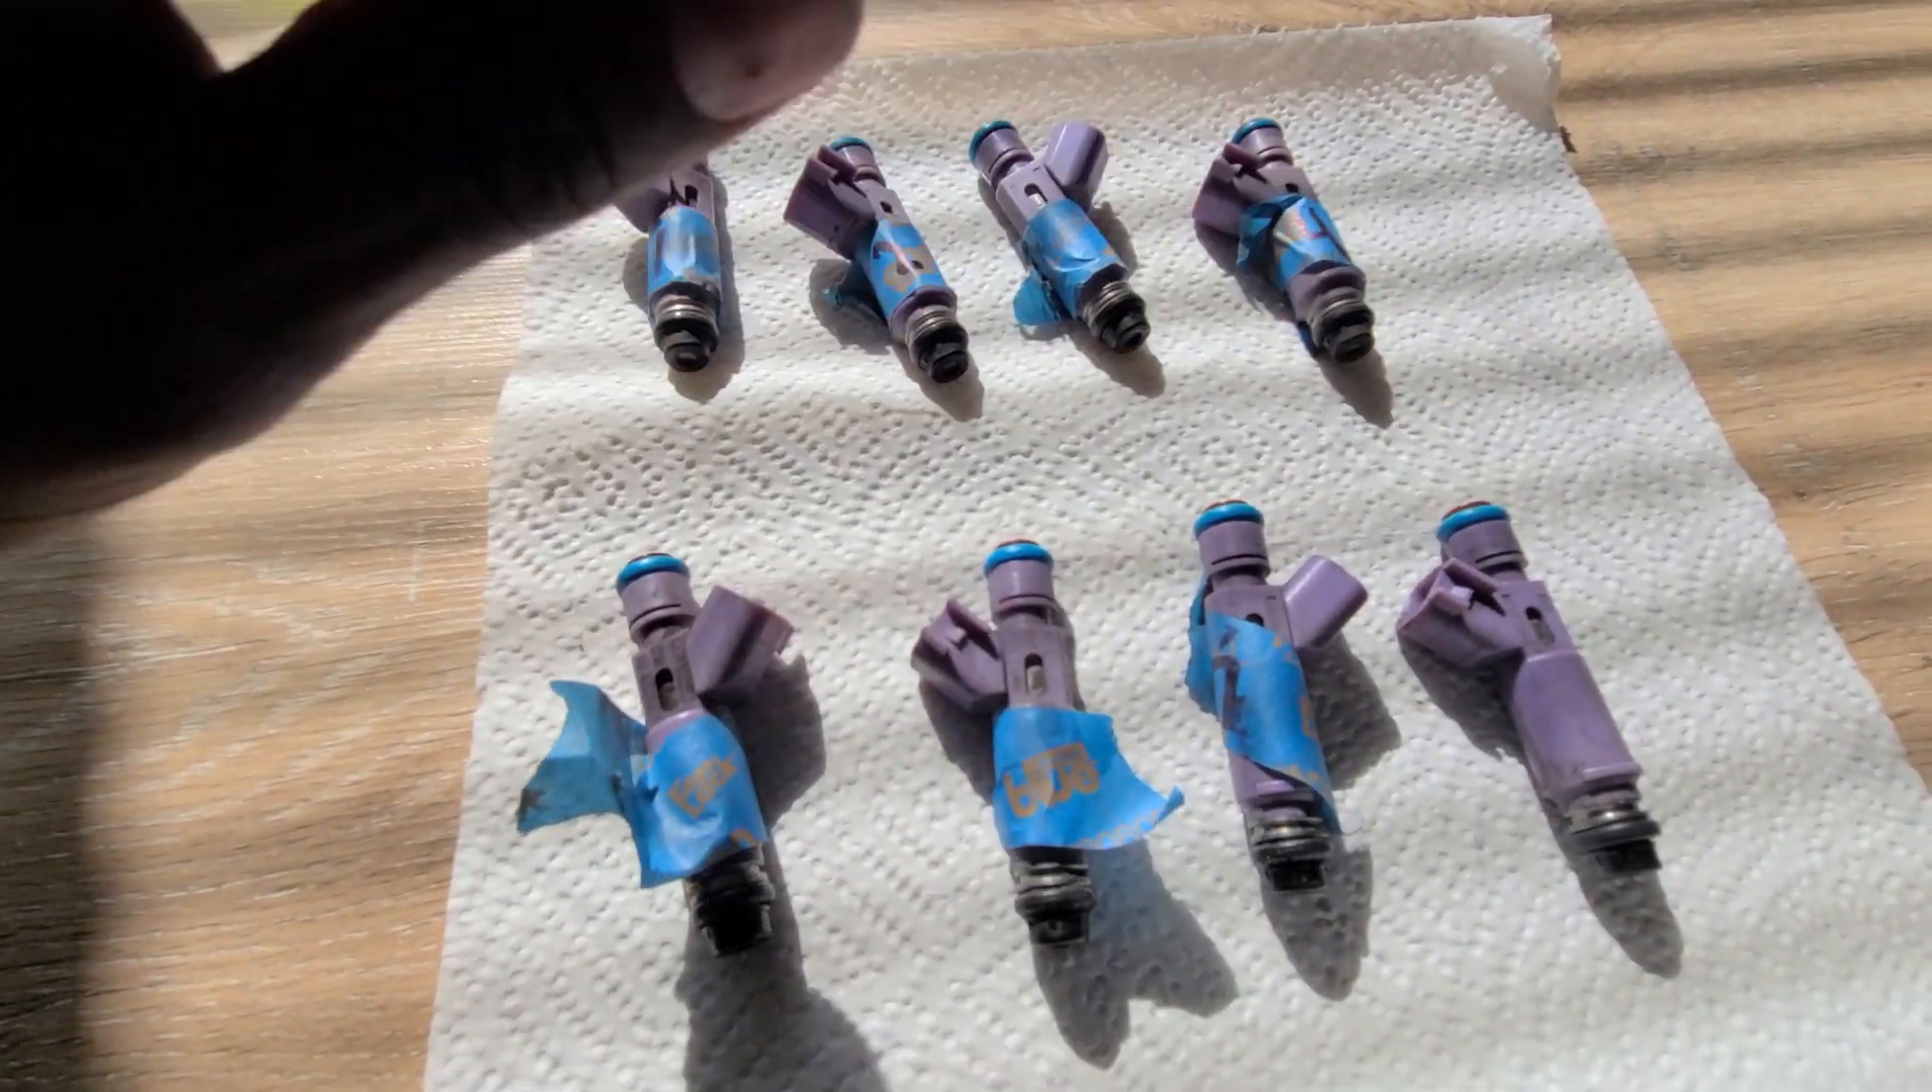Alright so I have all the injectors actually out of the truck and I went ahead and labeled them so I knew what order and which cylinder they came from.